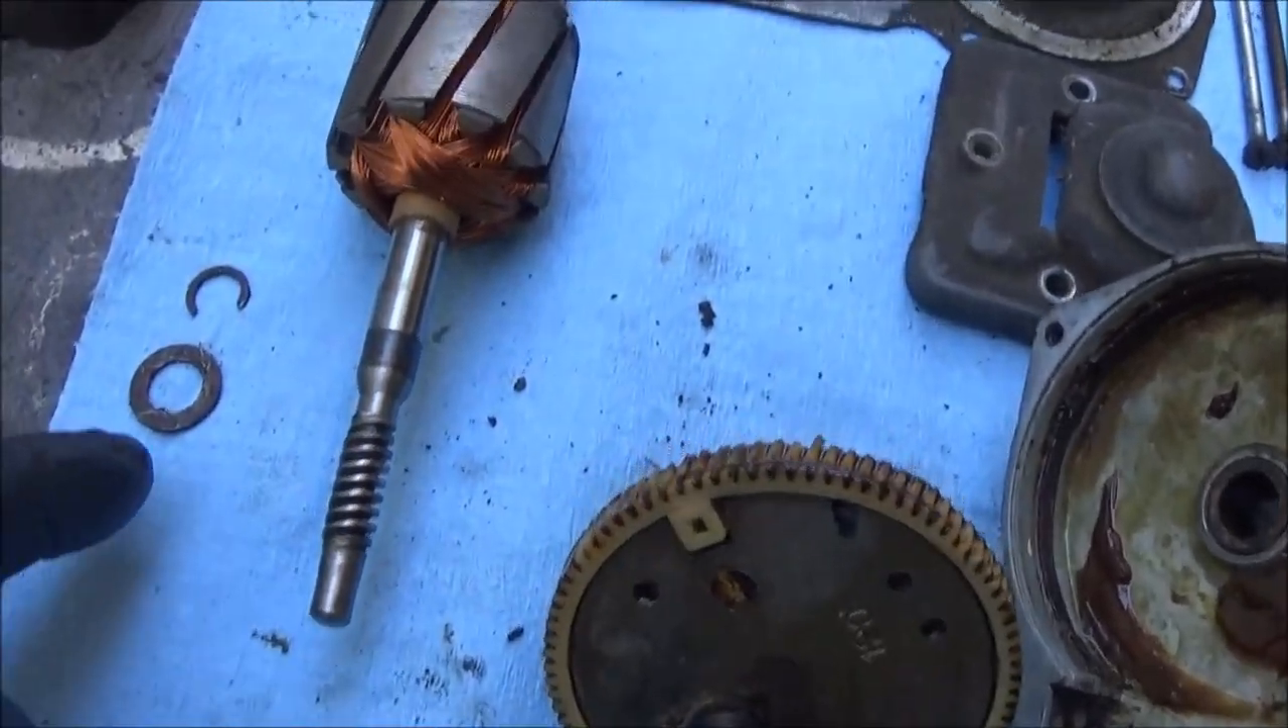Alright guys, I put on my big boy pants and we decided to remove that little circlip after all there.